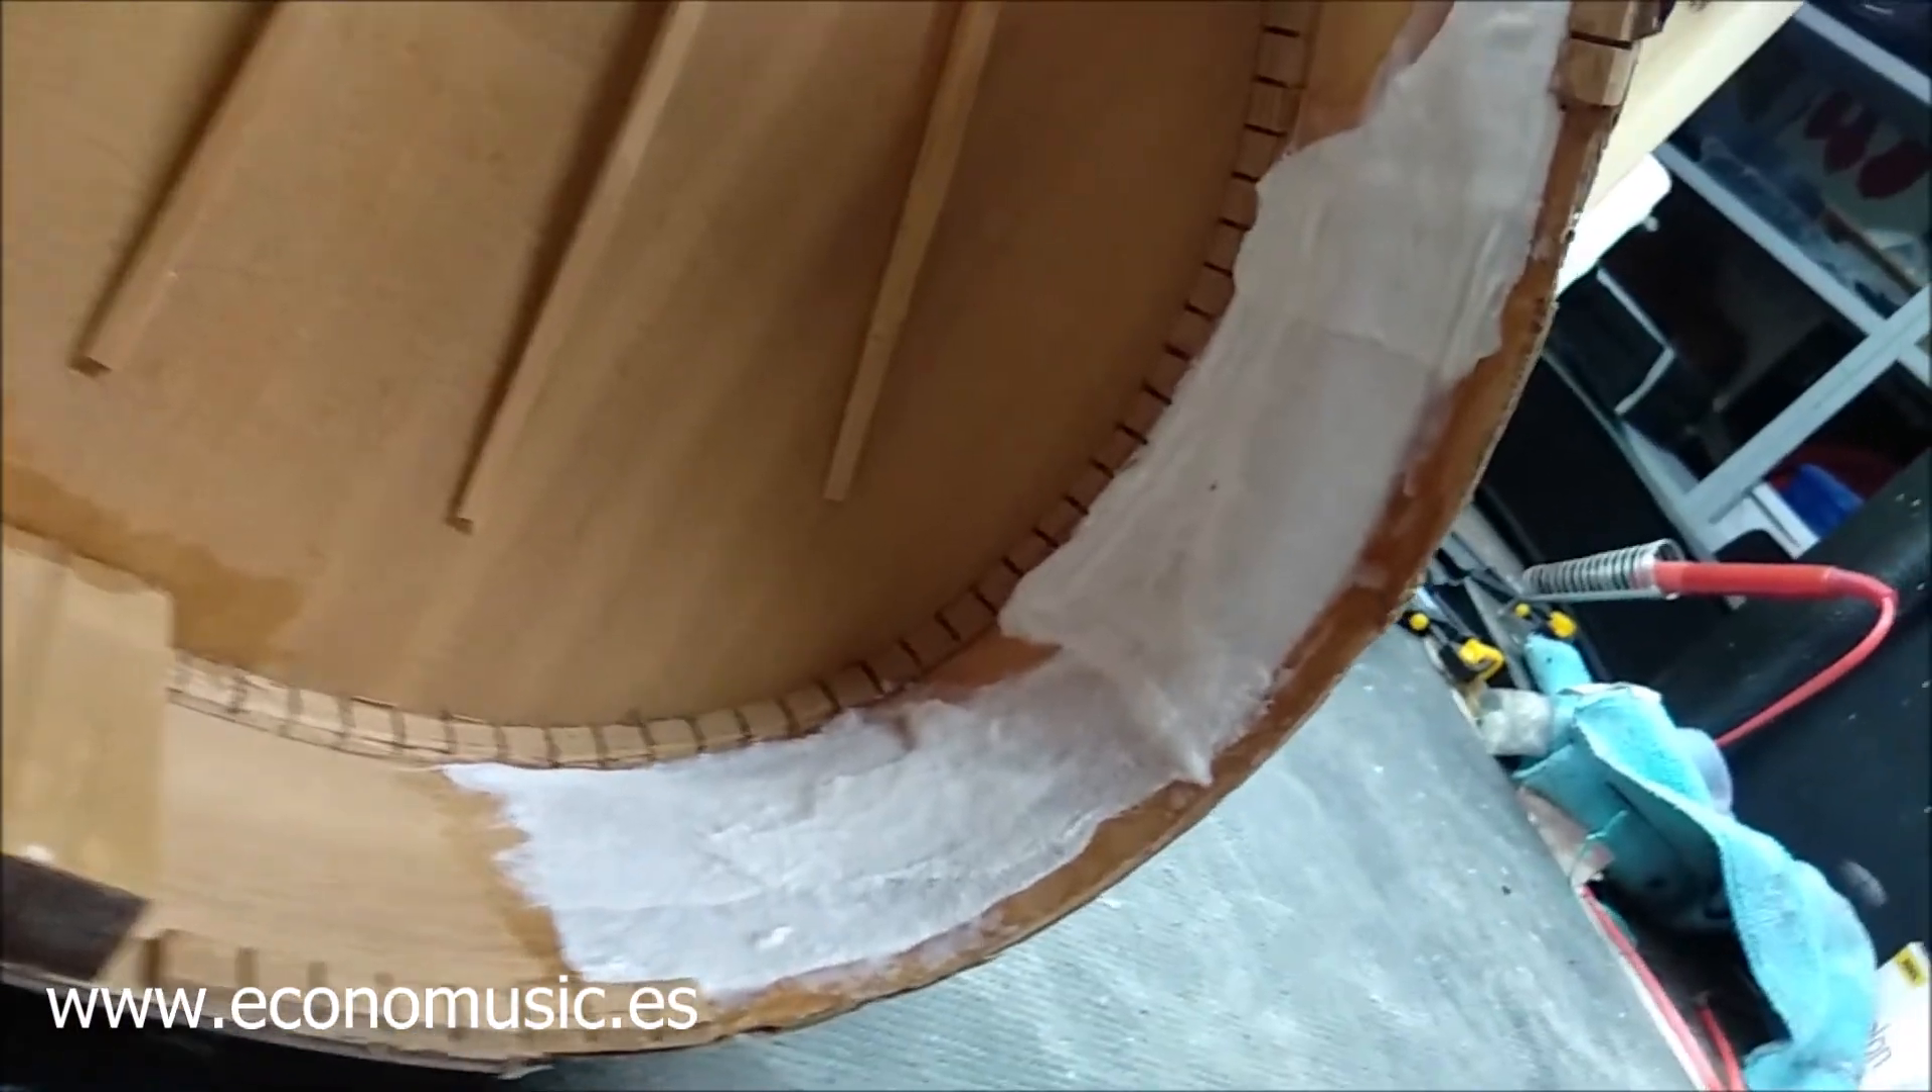Hemos aplicado un refuerzo con una gasa encolada que hemos colocado en la parte de interior que estaba más afectada del costado.